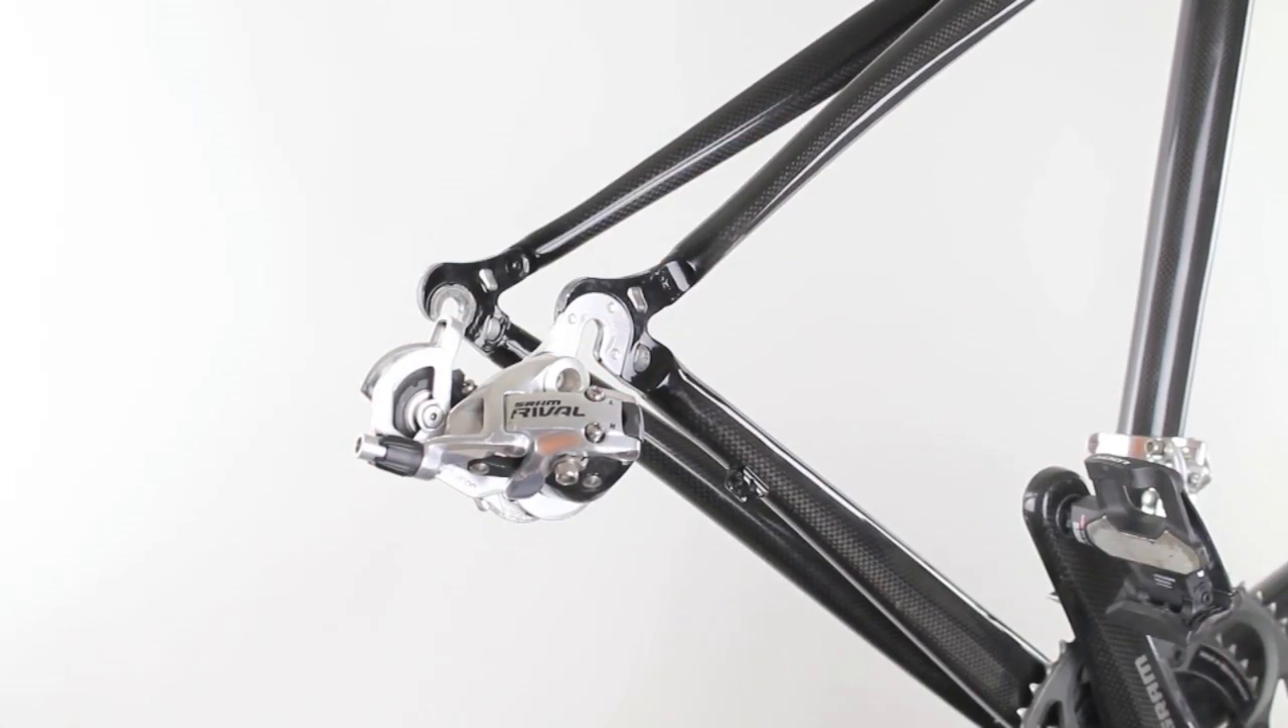You now have a properly installed rear derailleur.